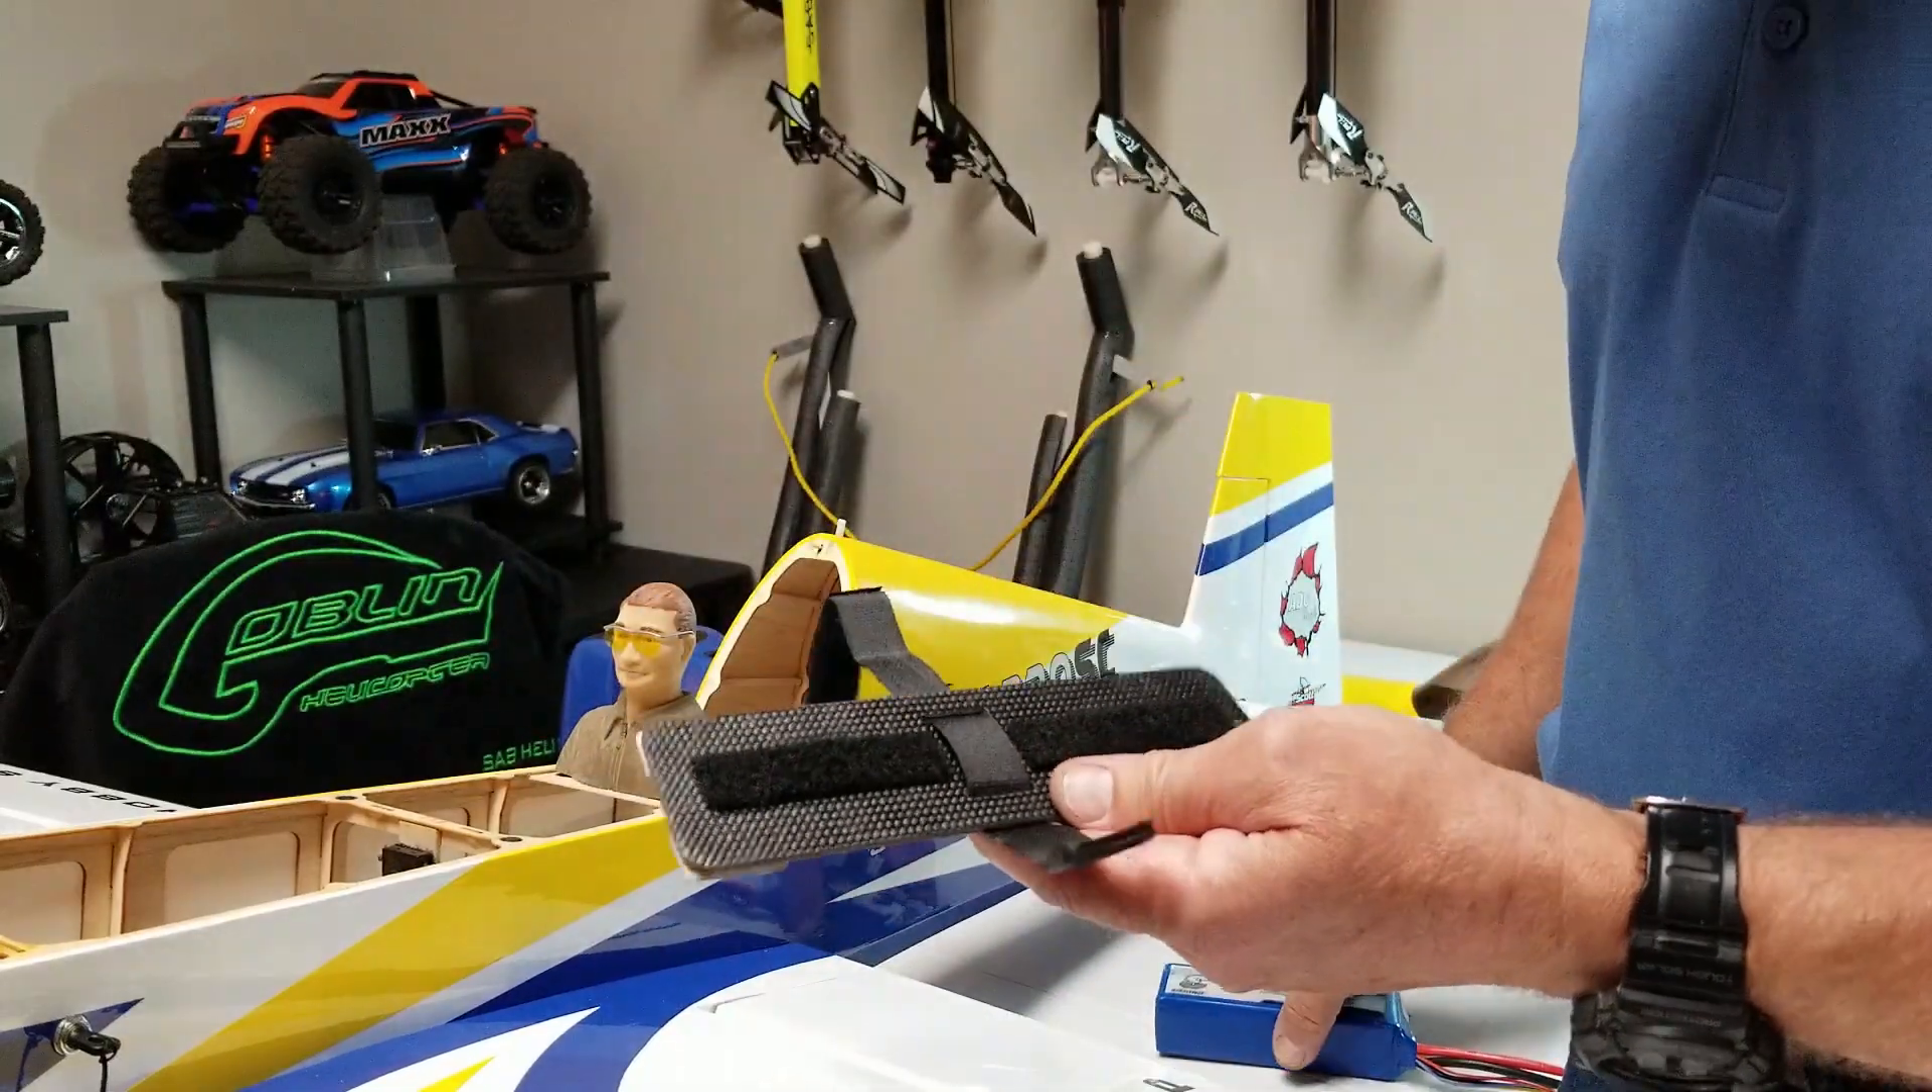Off camera I have the battery tray complete I've added the velcro strips to the tray and glued the strap through.